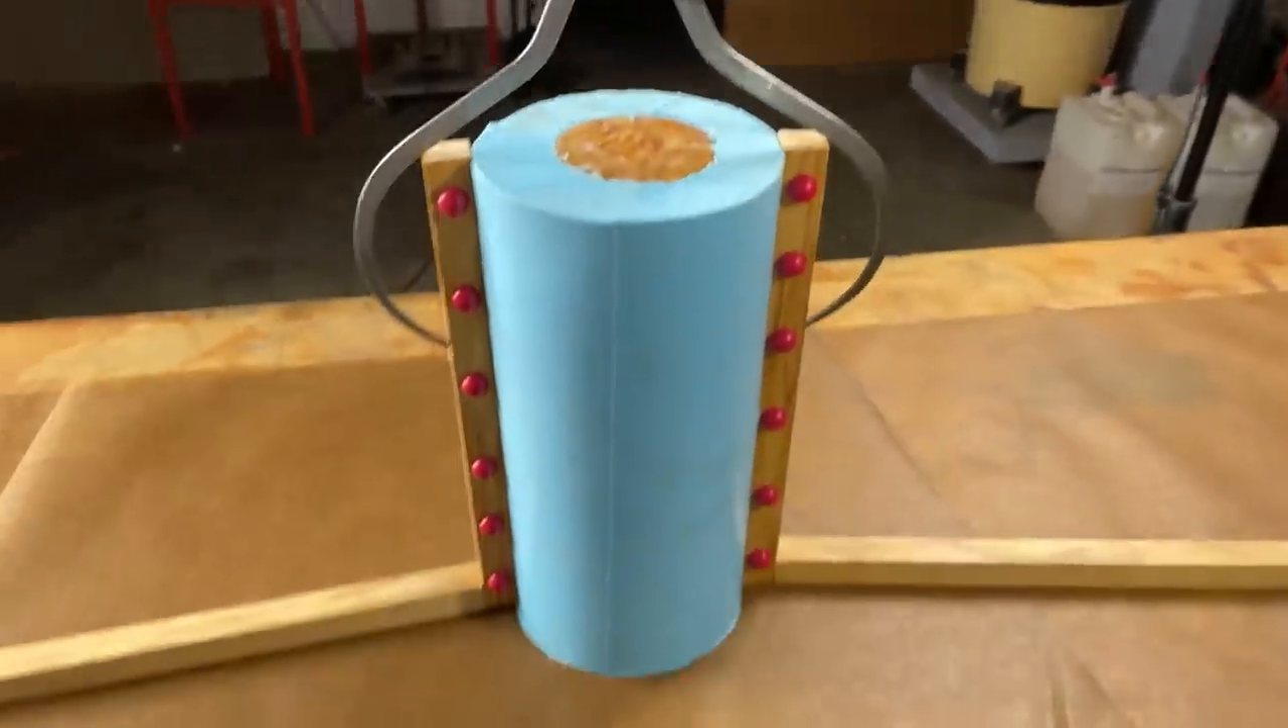I took those two sticks and I mounted them on the sides of the mold.